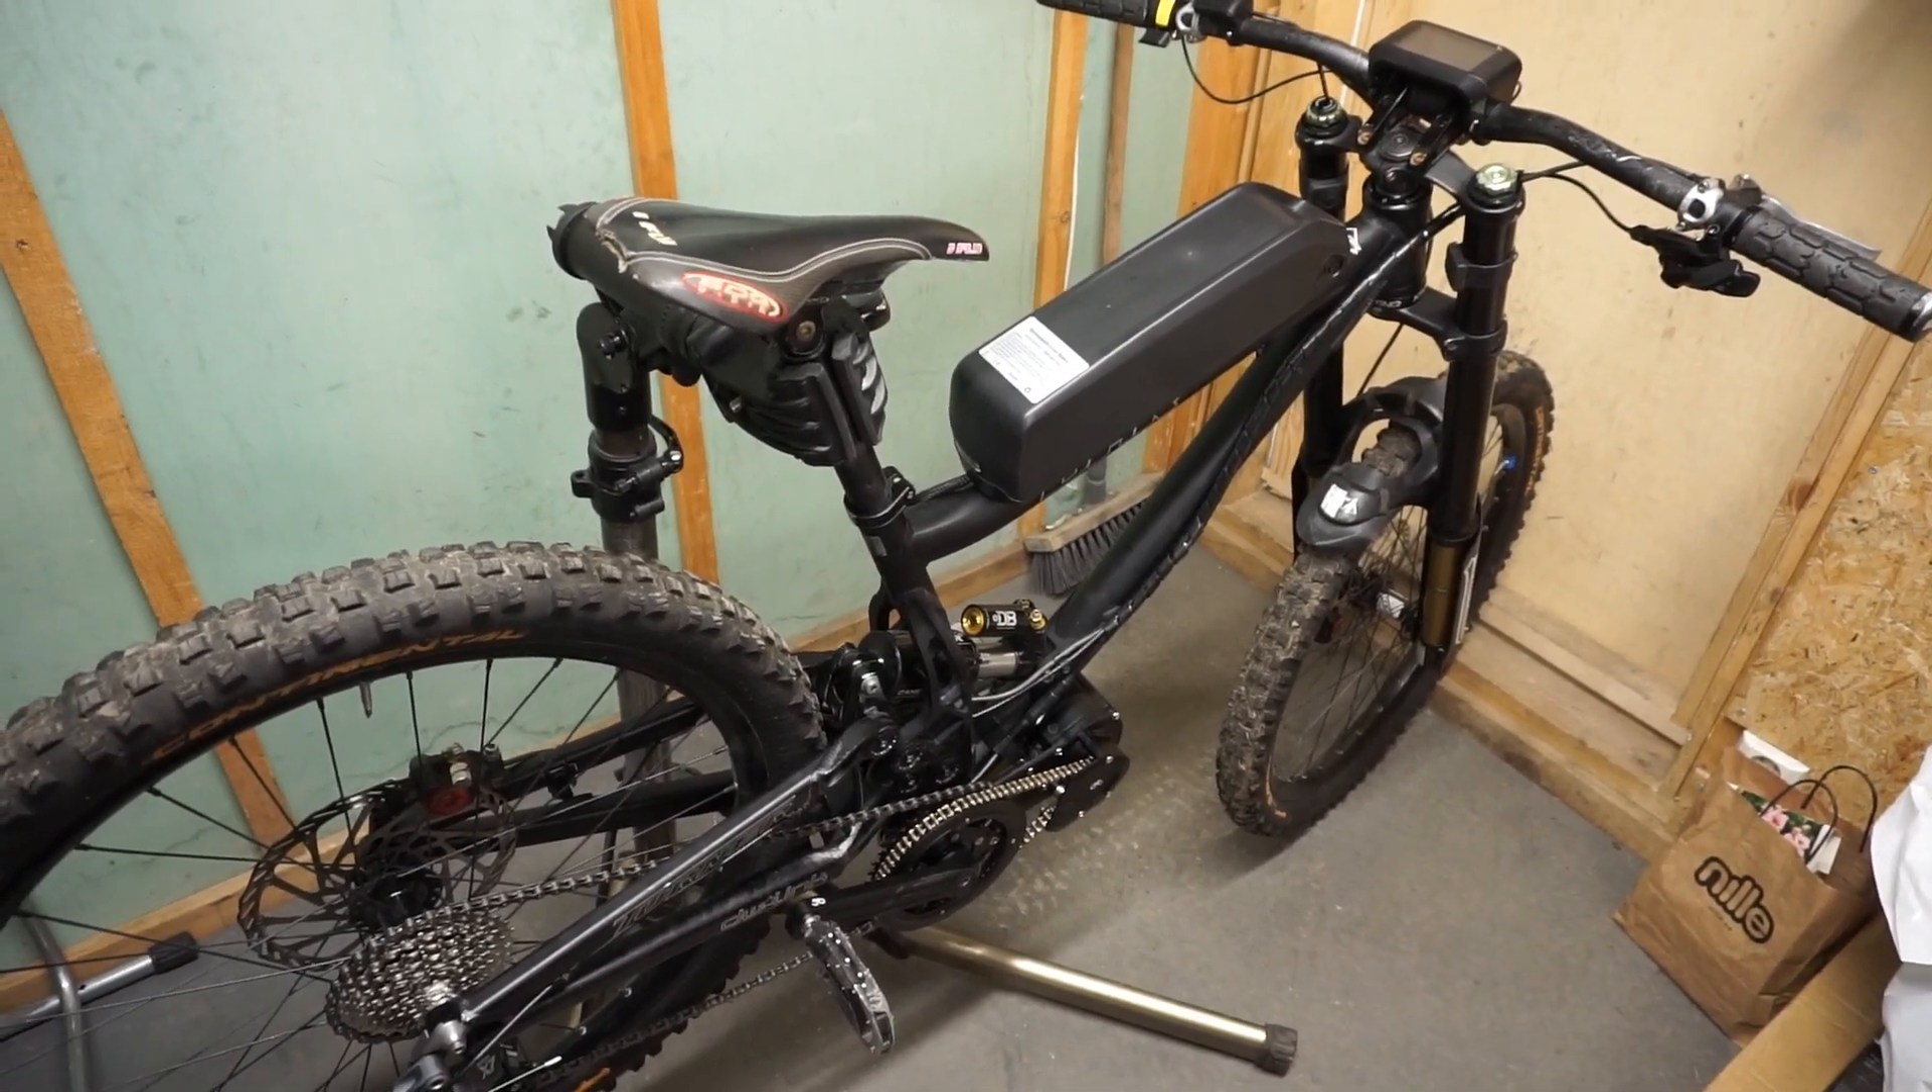The conversion is completed. You can see this small DP5 battery on the frame.